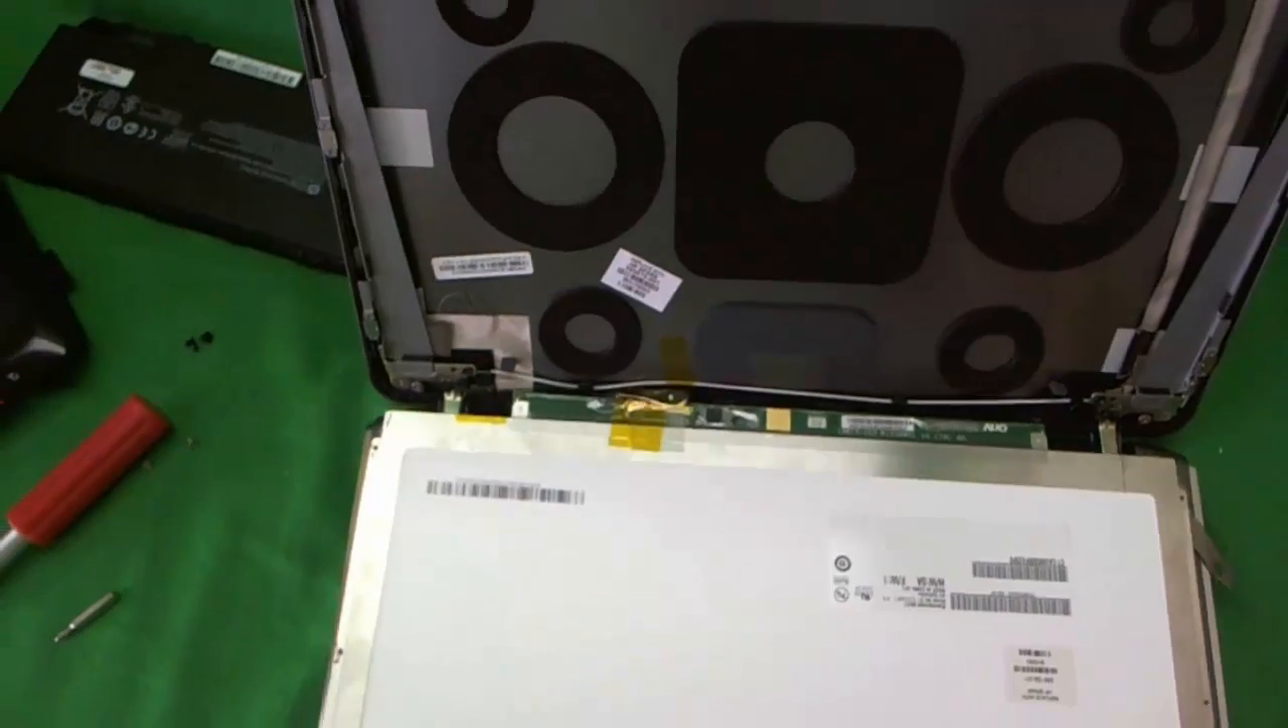And finally, we have the screen free.